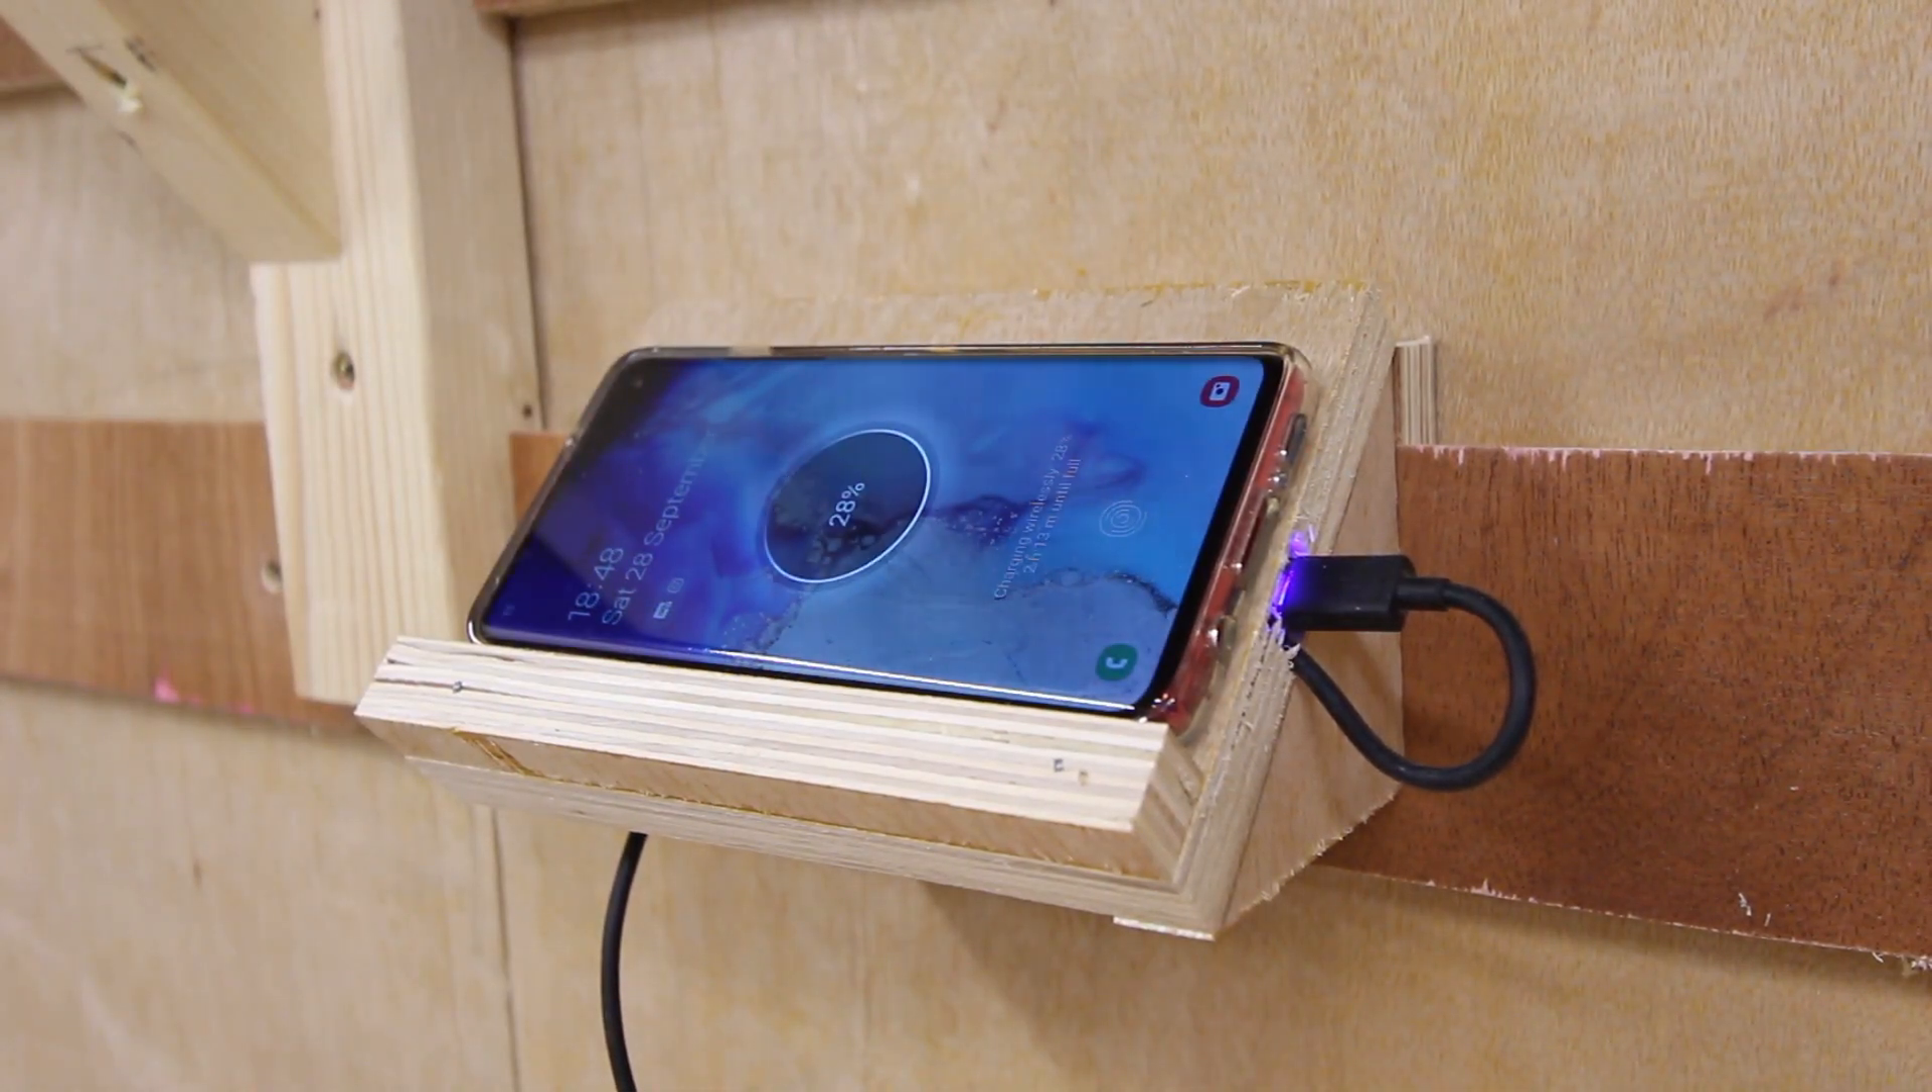I've connected the cable, quick test to make sure it's working and we're done.